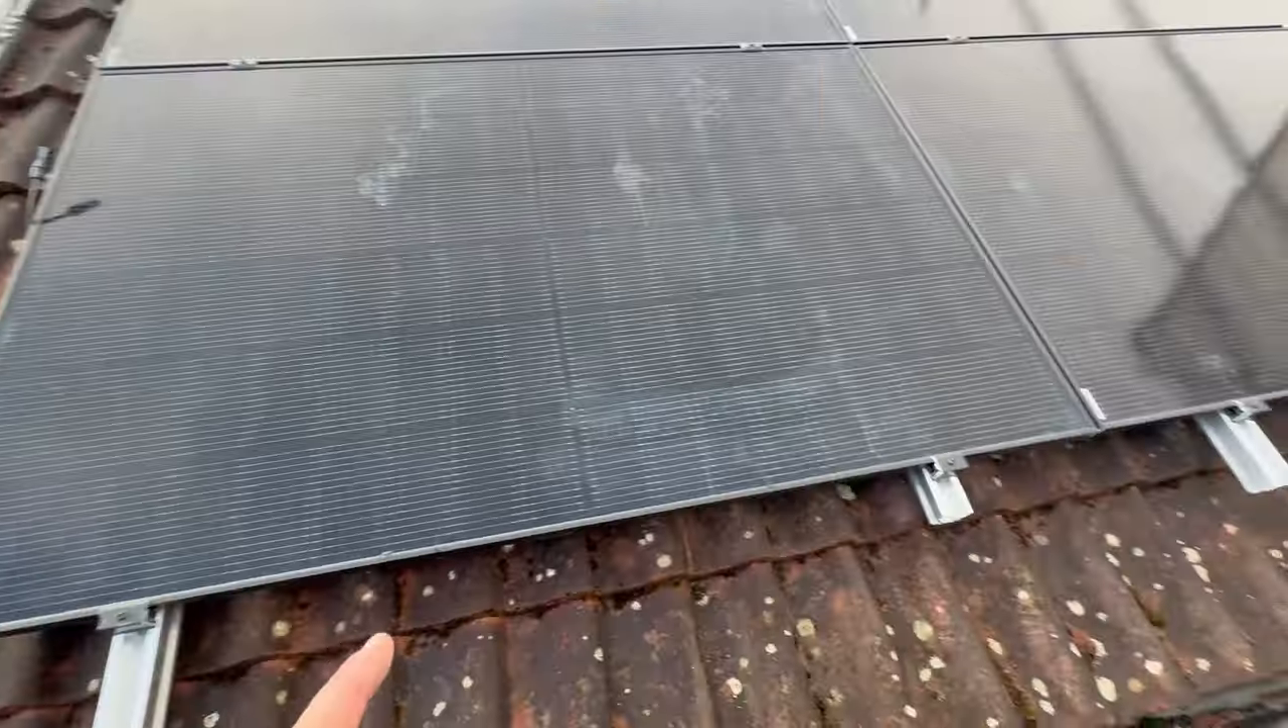We've got a couple of panels down already.